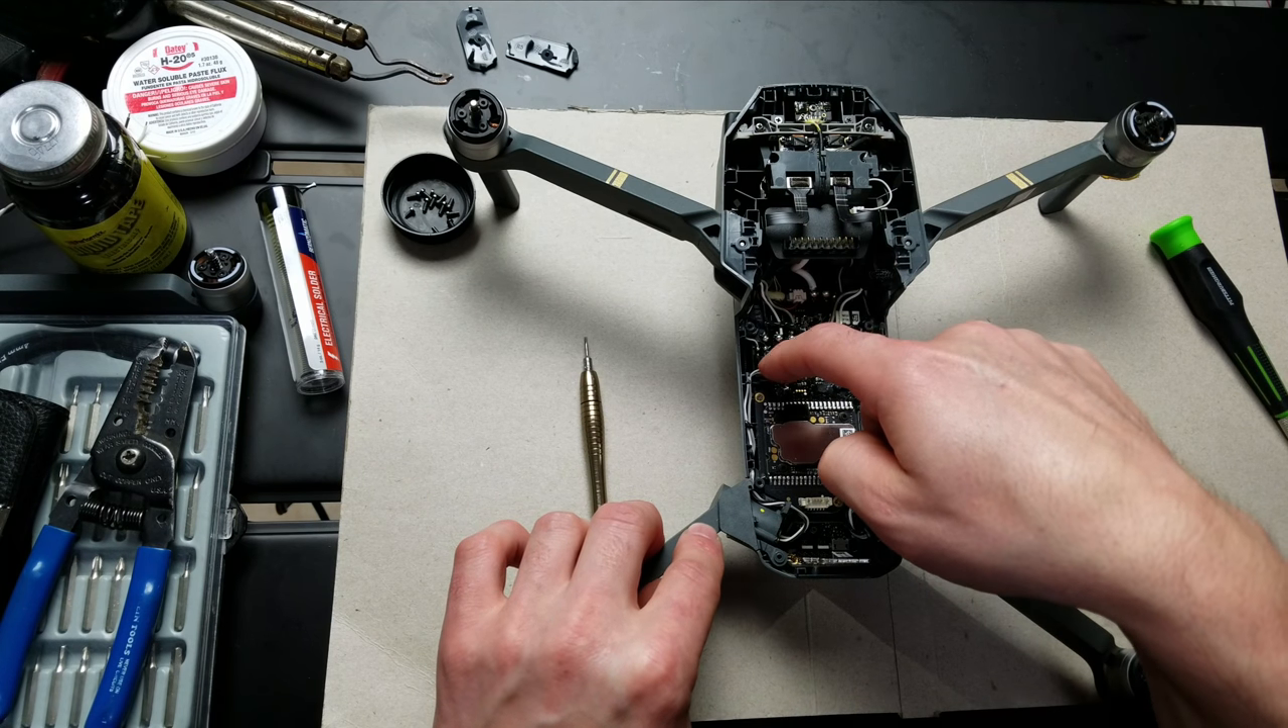Now we have exposed ourself to the inside of the drone.